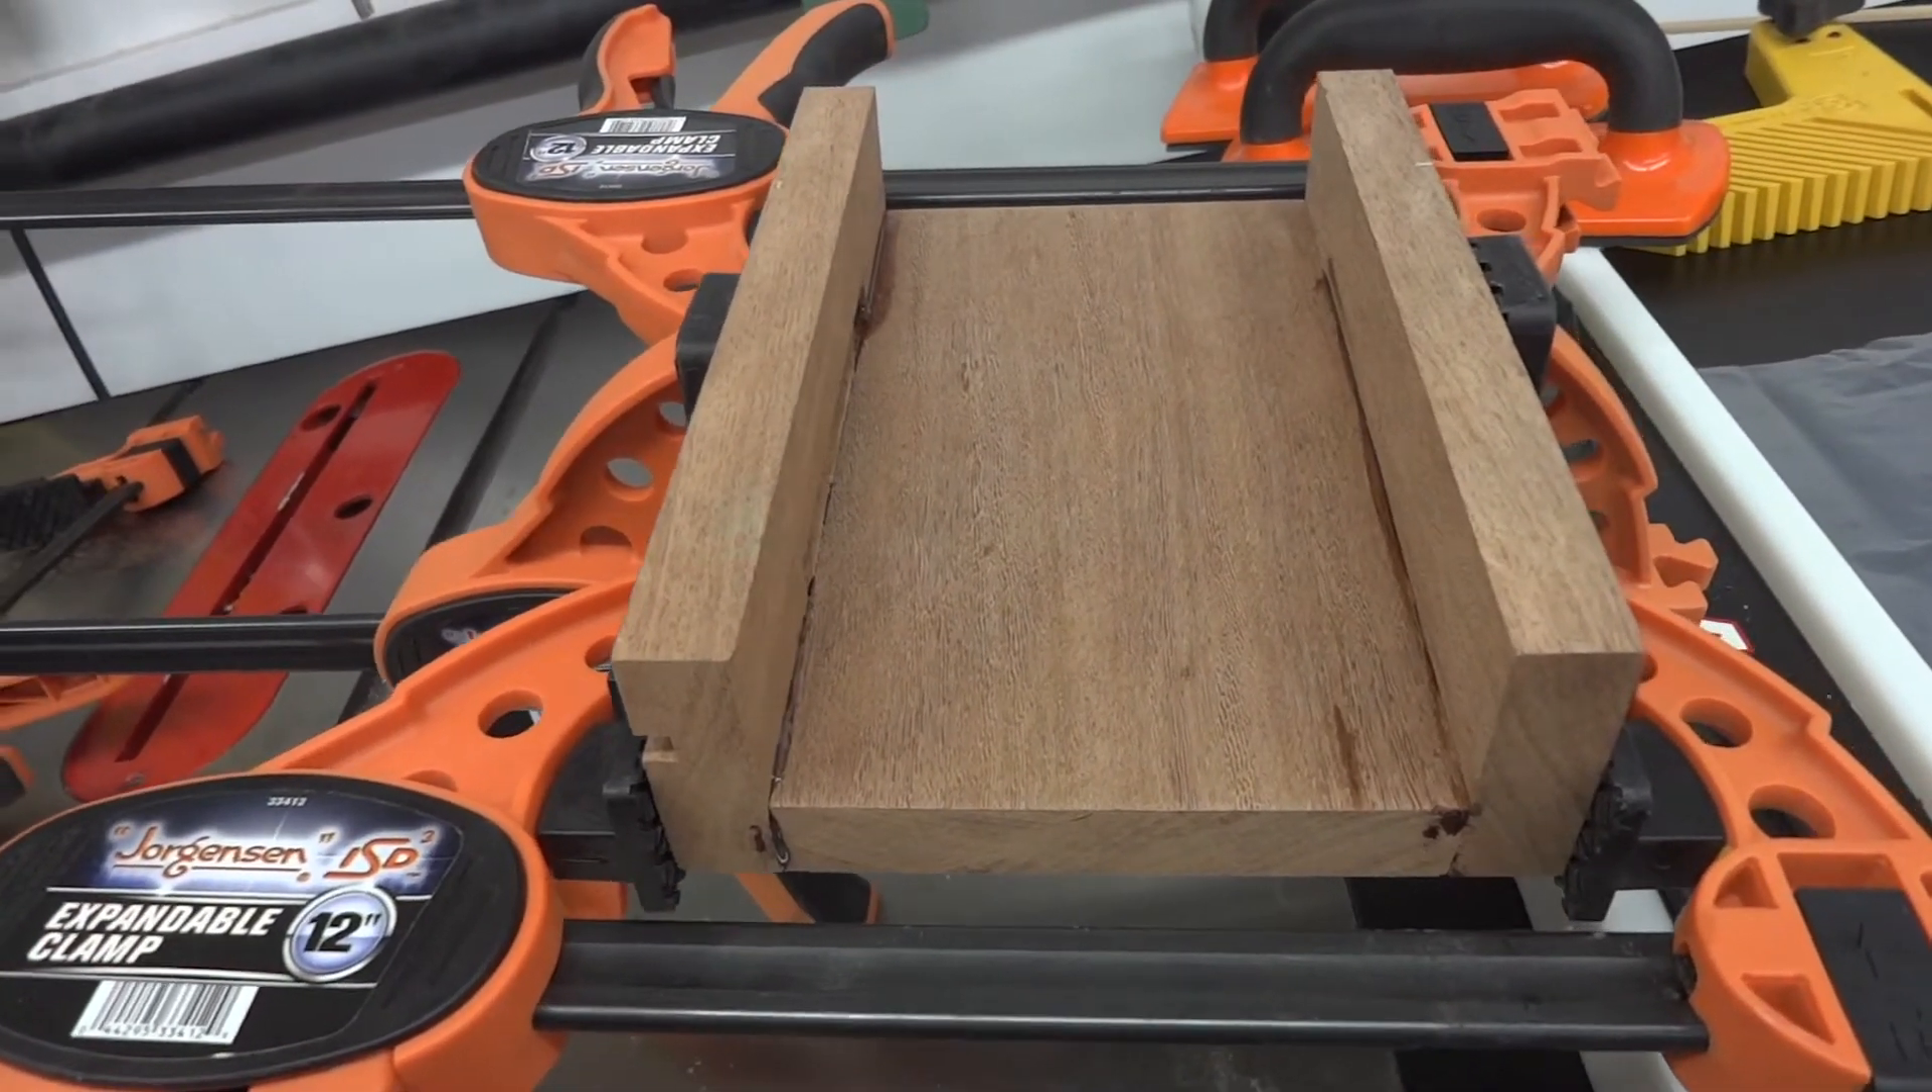OK, now the clamps are on and the pieces aren't sliding around.